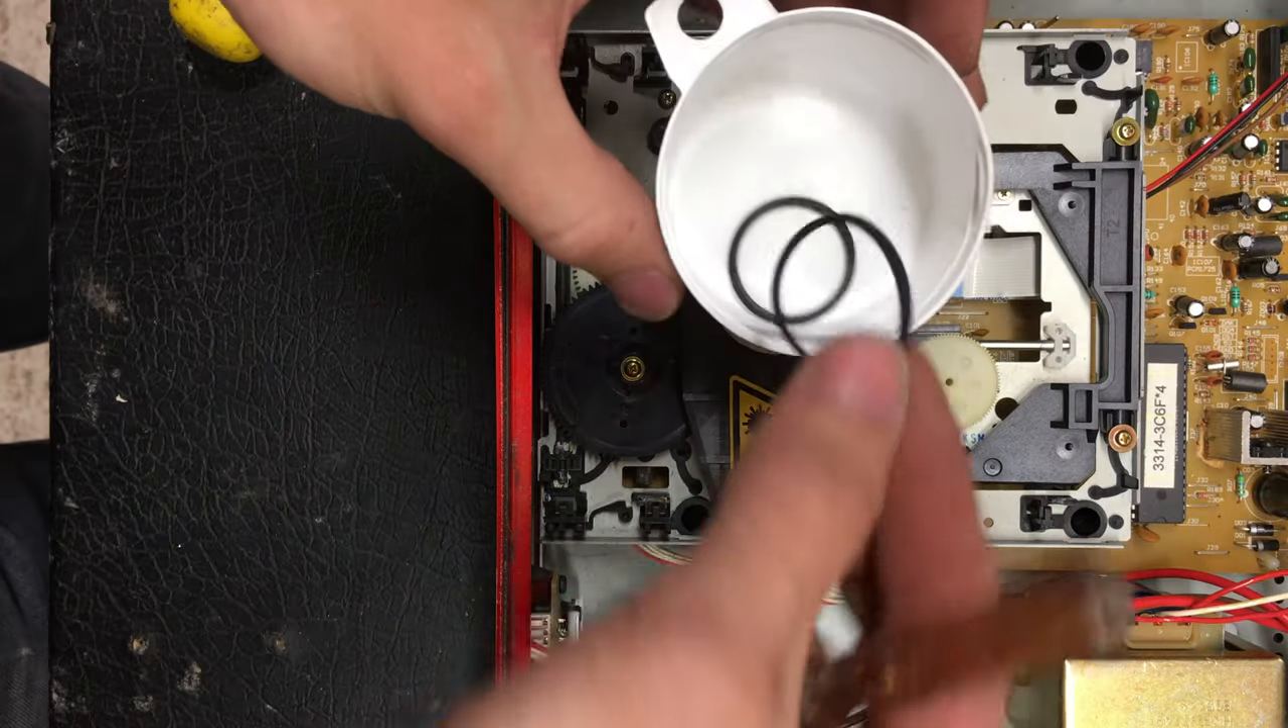There's both of the belts off now.